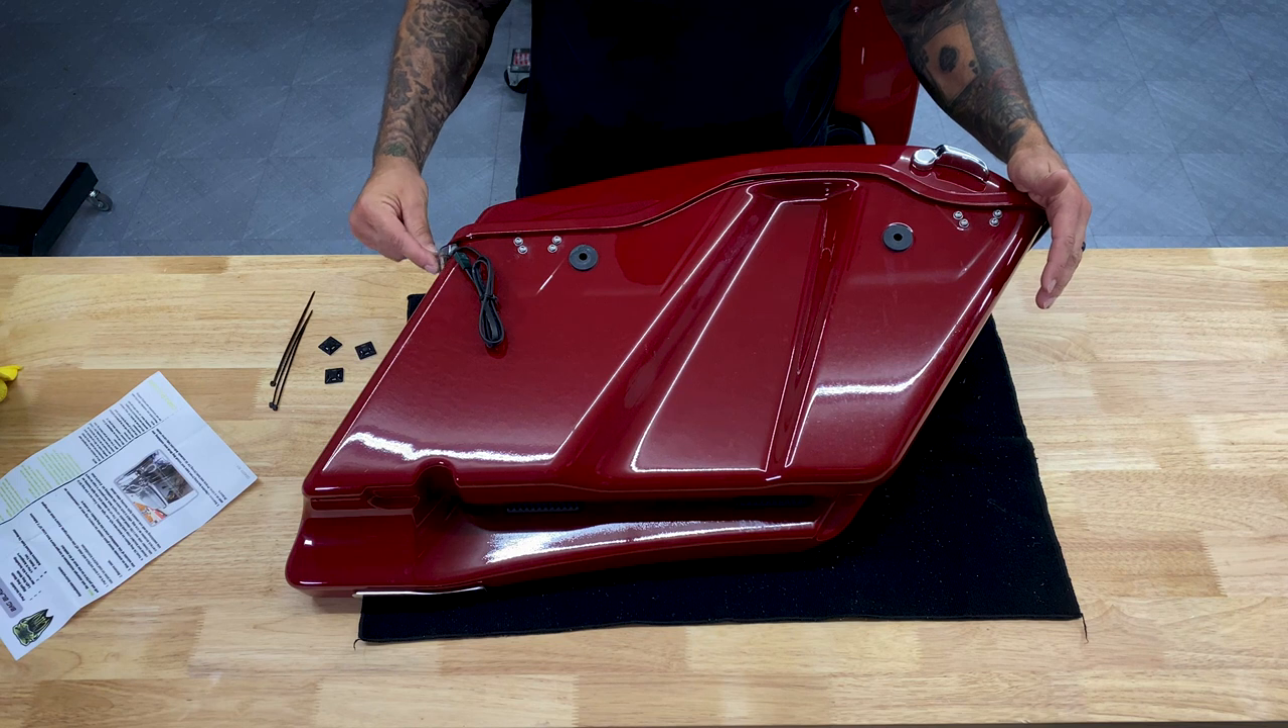So here we have our left saddlebag taken off.